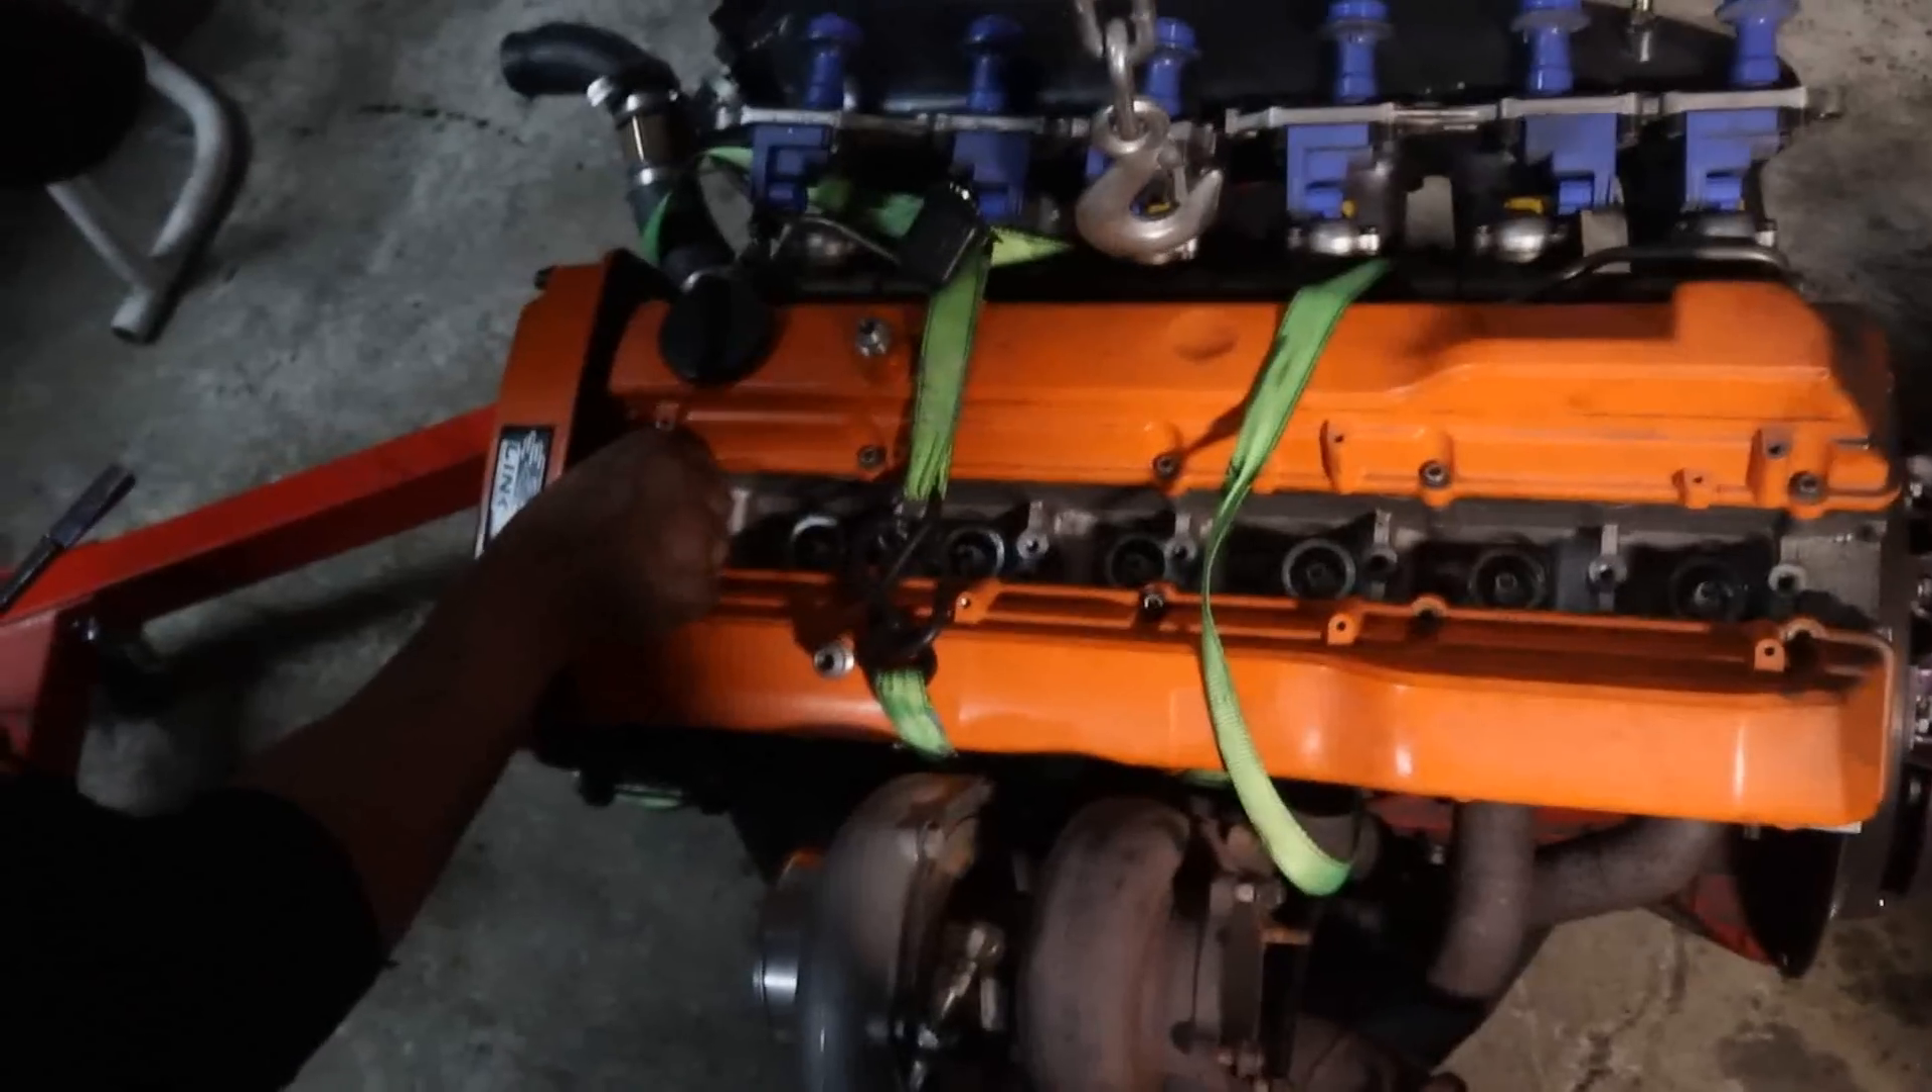Yeah so we just got the motor out.